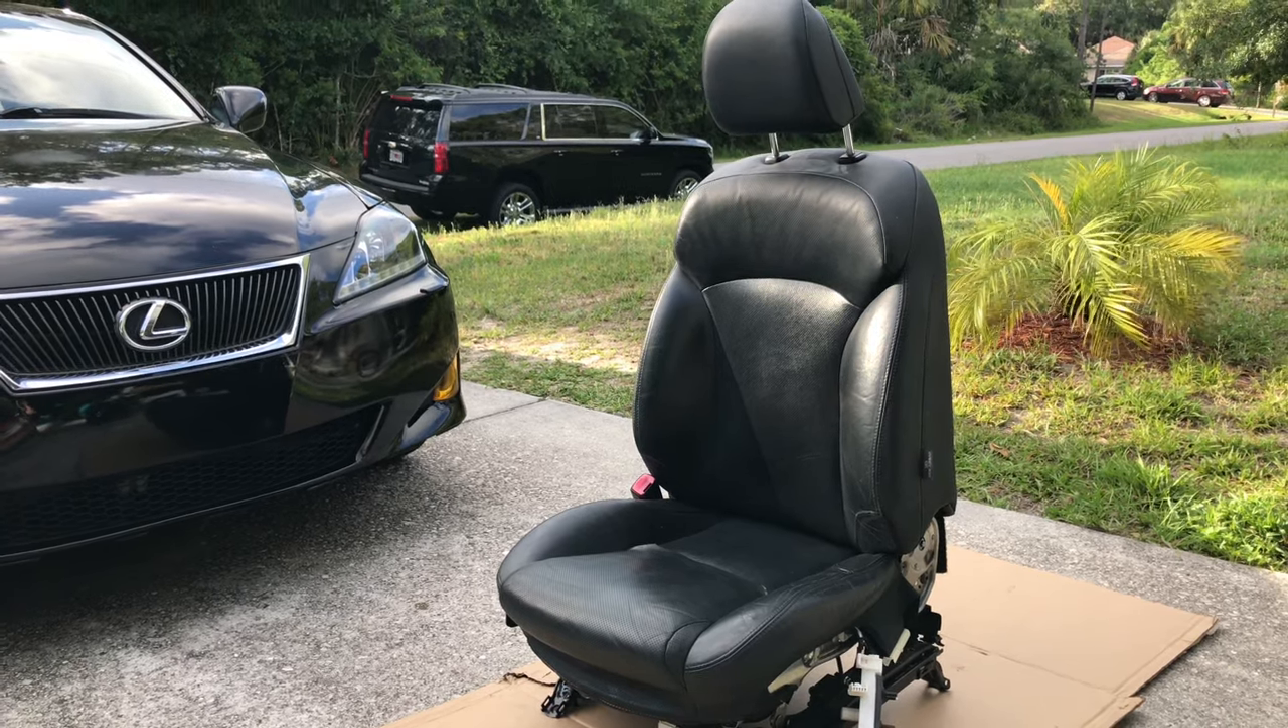At this point I had to take out the seat because I was having difficulties recording the rest of the steps, but it's not necessary.